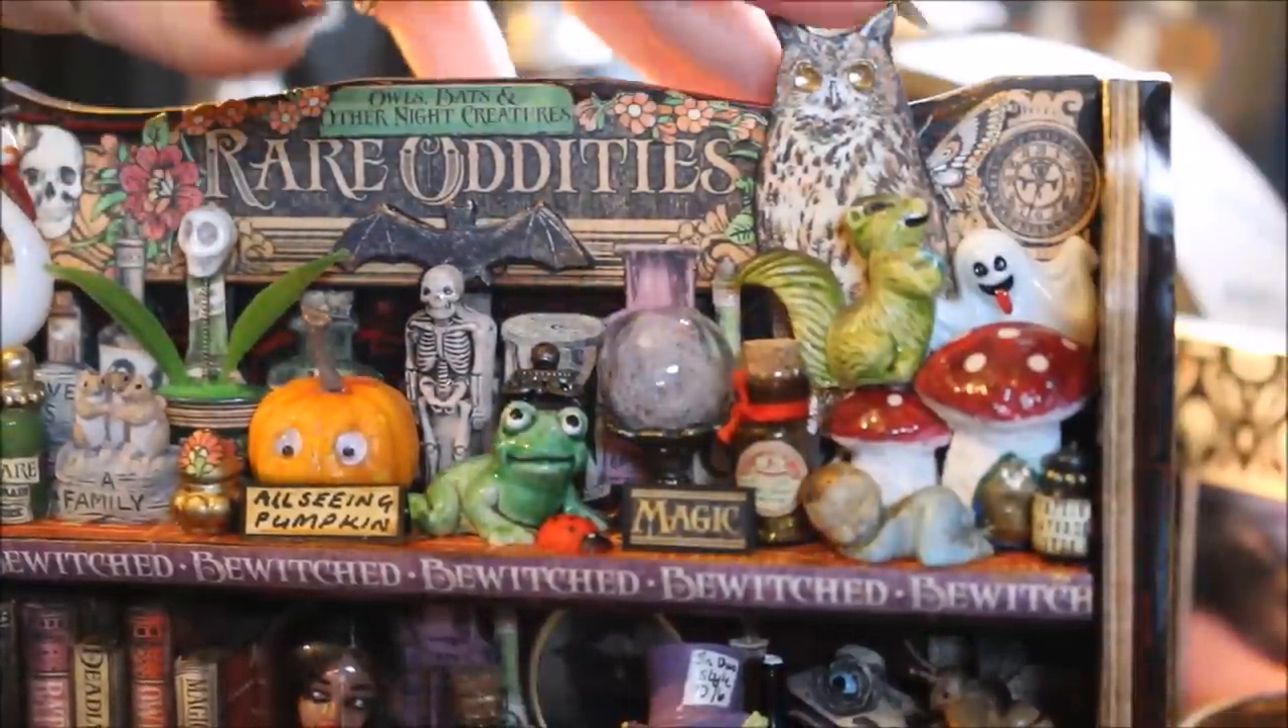And then we have this owl um who does stick up a bit from the top.